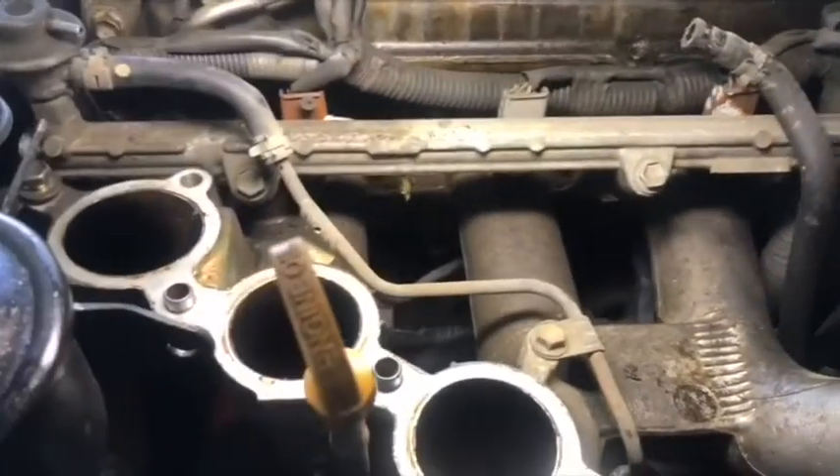Okay, but still the manifold intake is in there, so next time we need to pull it.